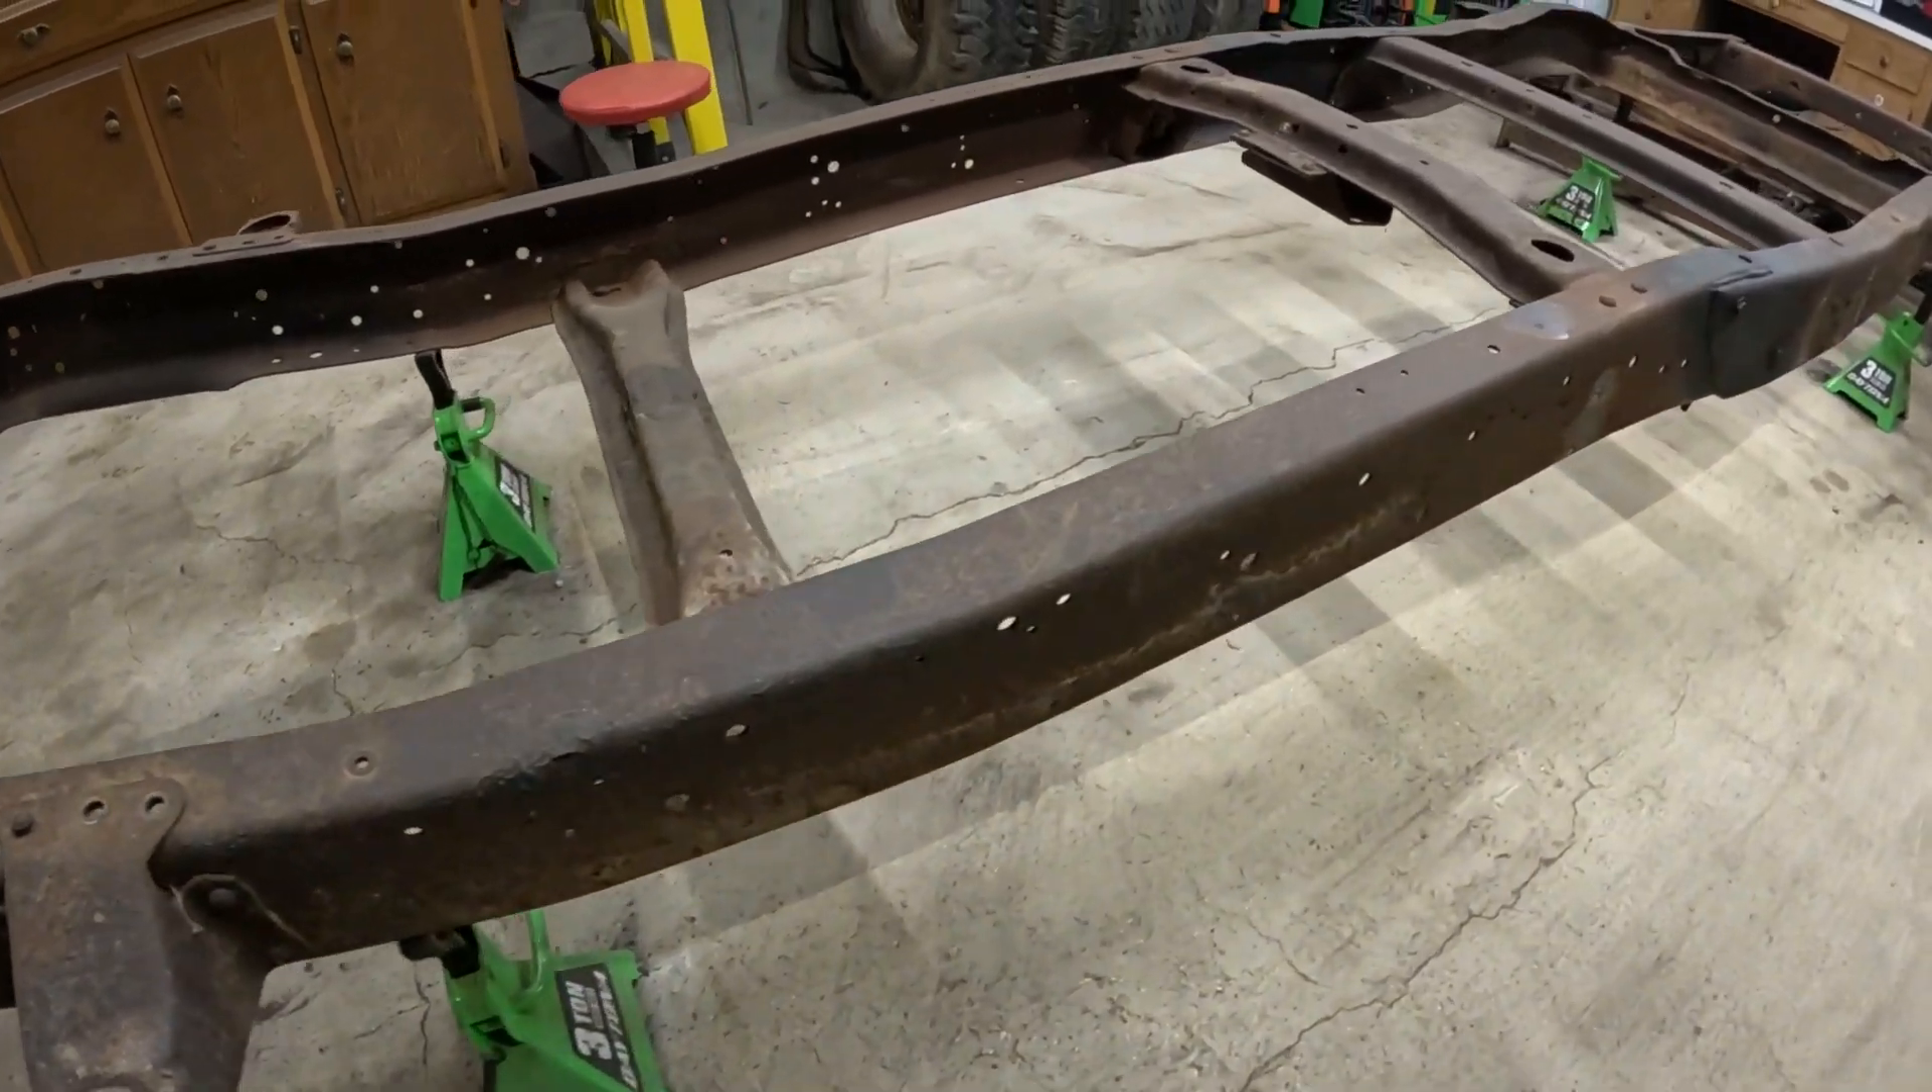So we've removed all of the major components that we need to remove from the frame before the QA1 install.